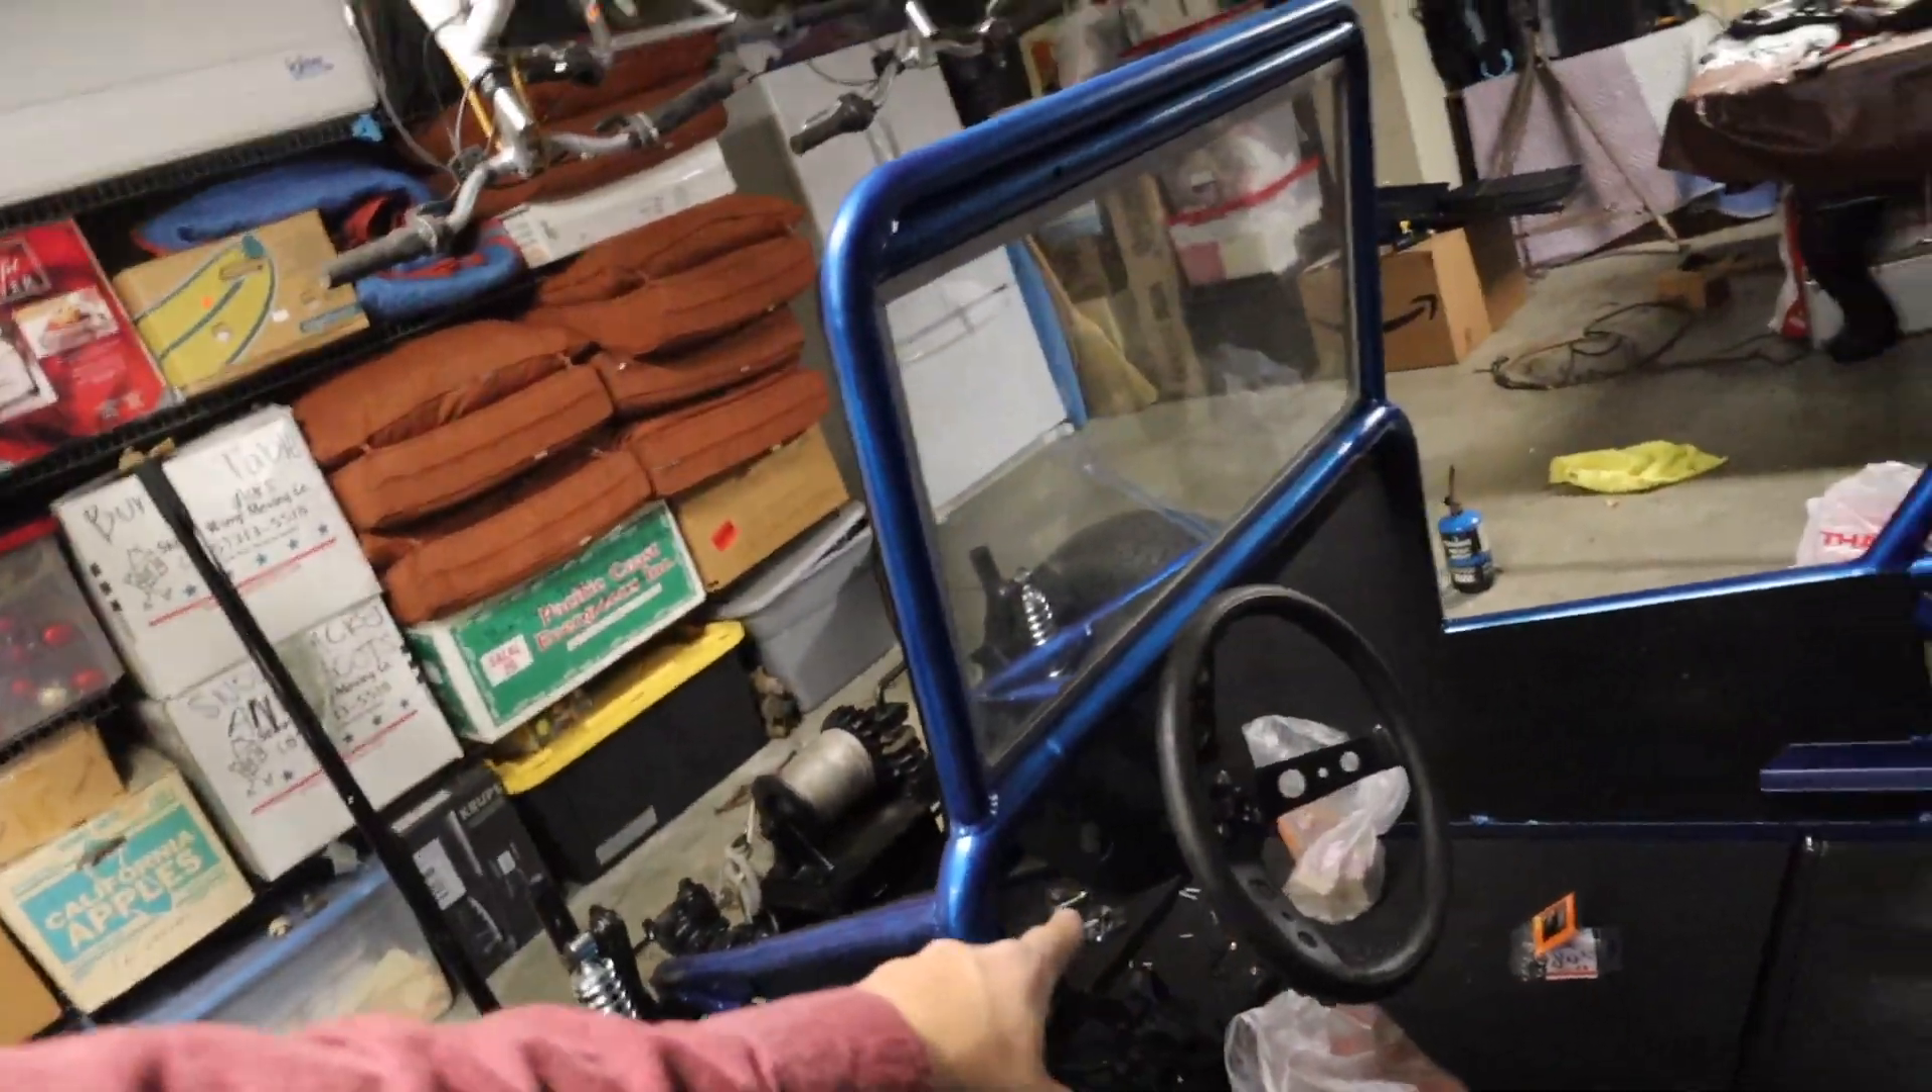I just put in the steering wheel.